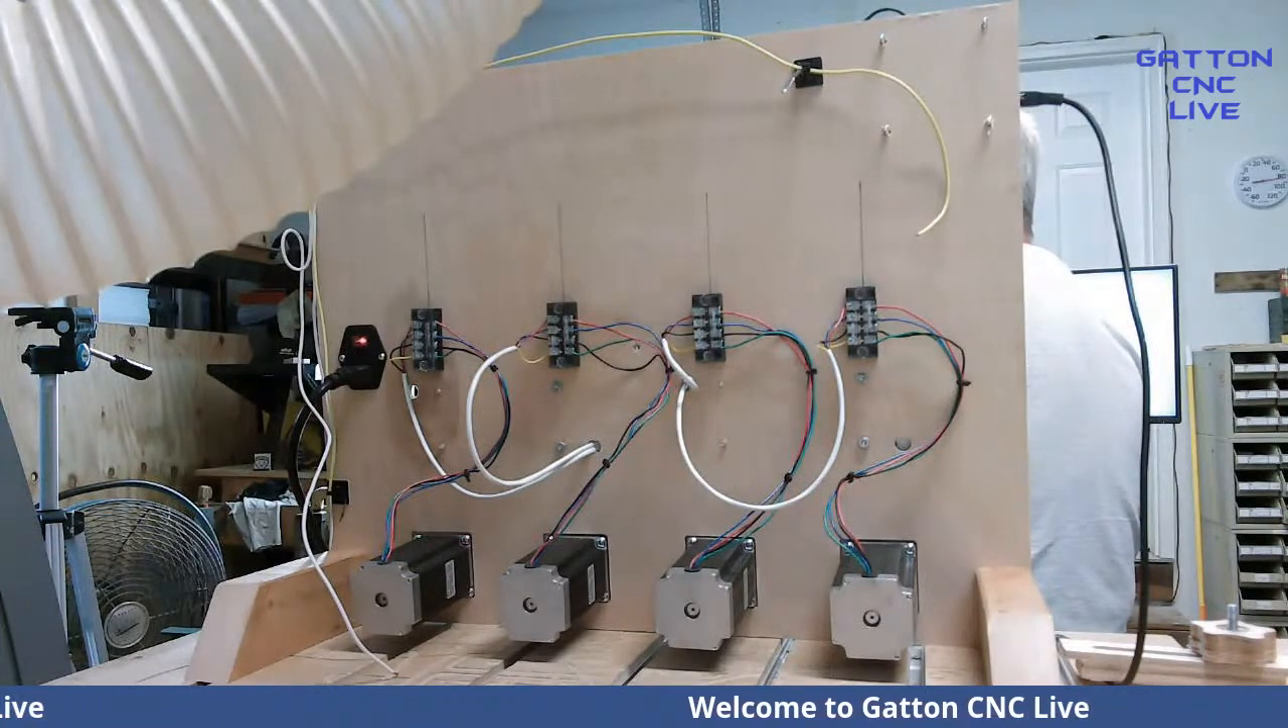So, I've just used the terminal blocks to connect the steppers, but we'll get into that in a few minutes here.